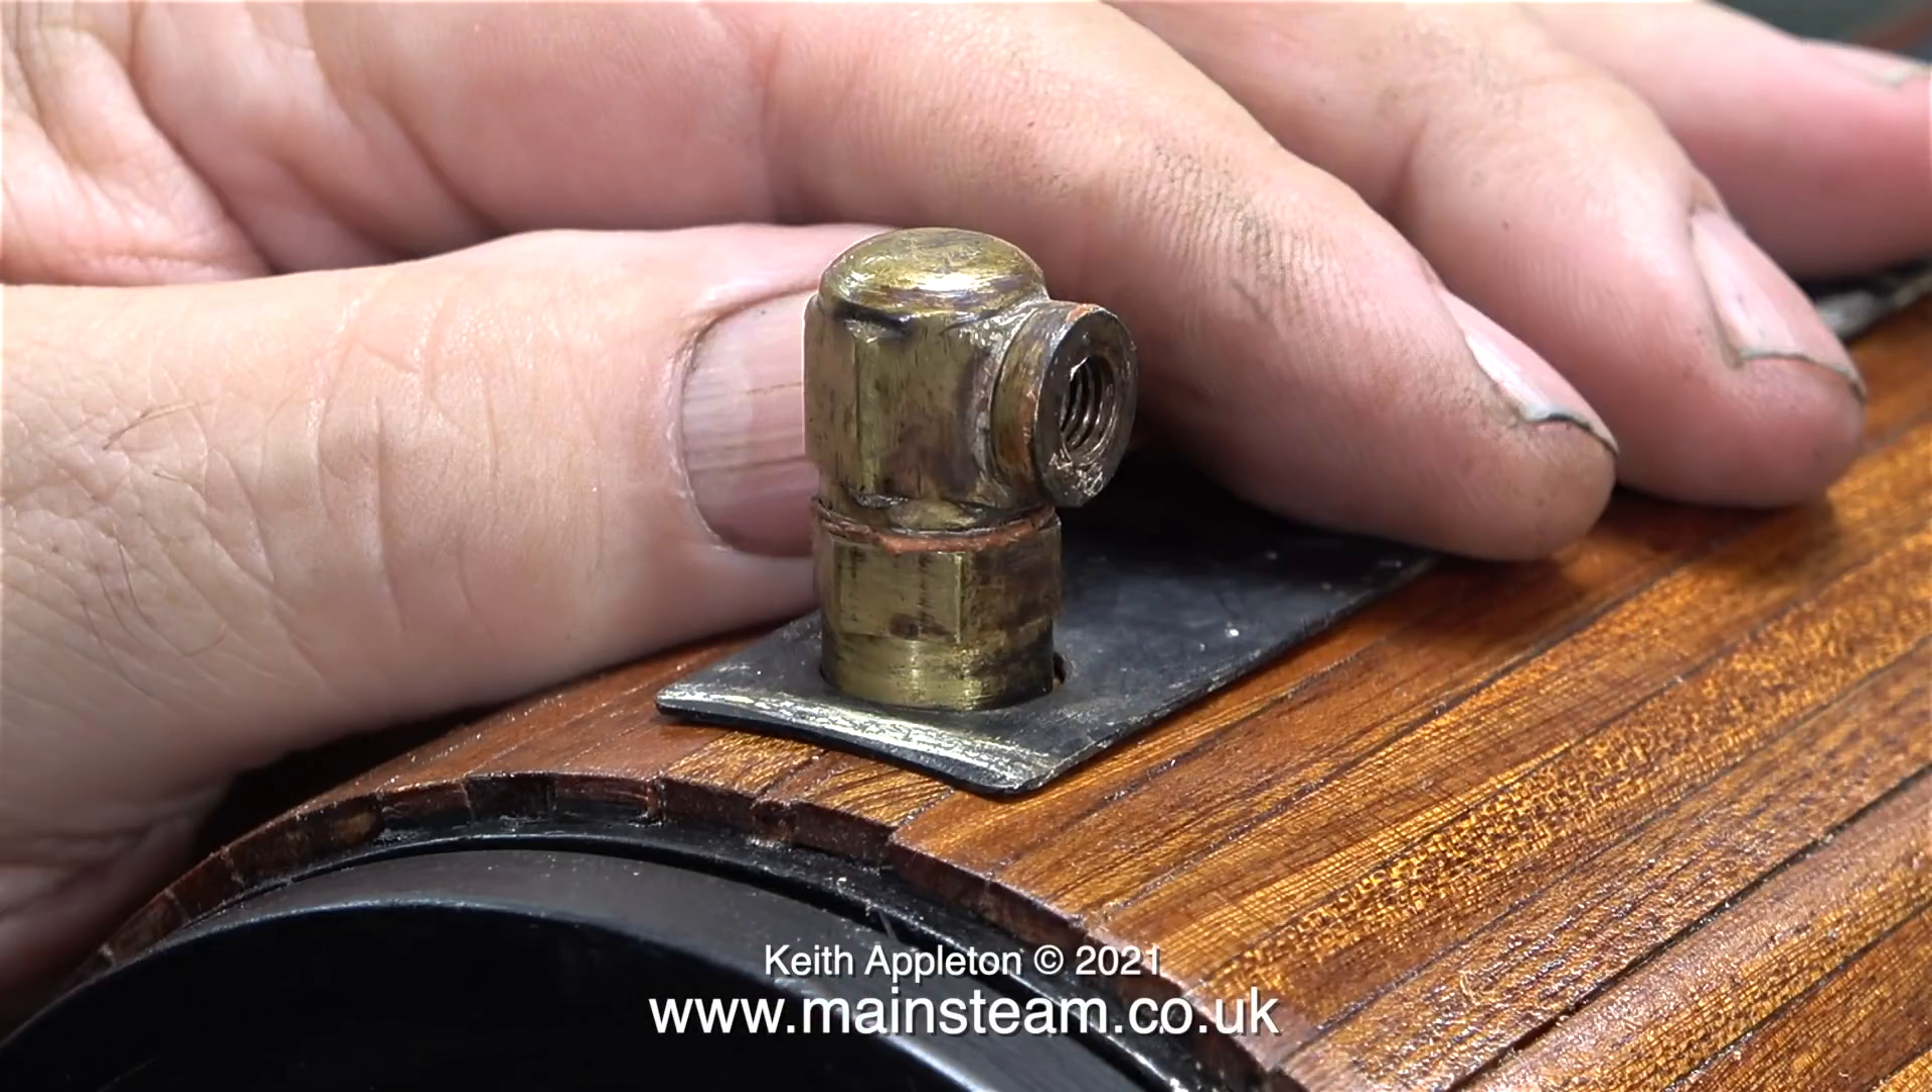Here I've temporarily put the strip on top of the boiler and I've also put one of the fittings in the hole.